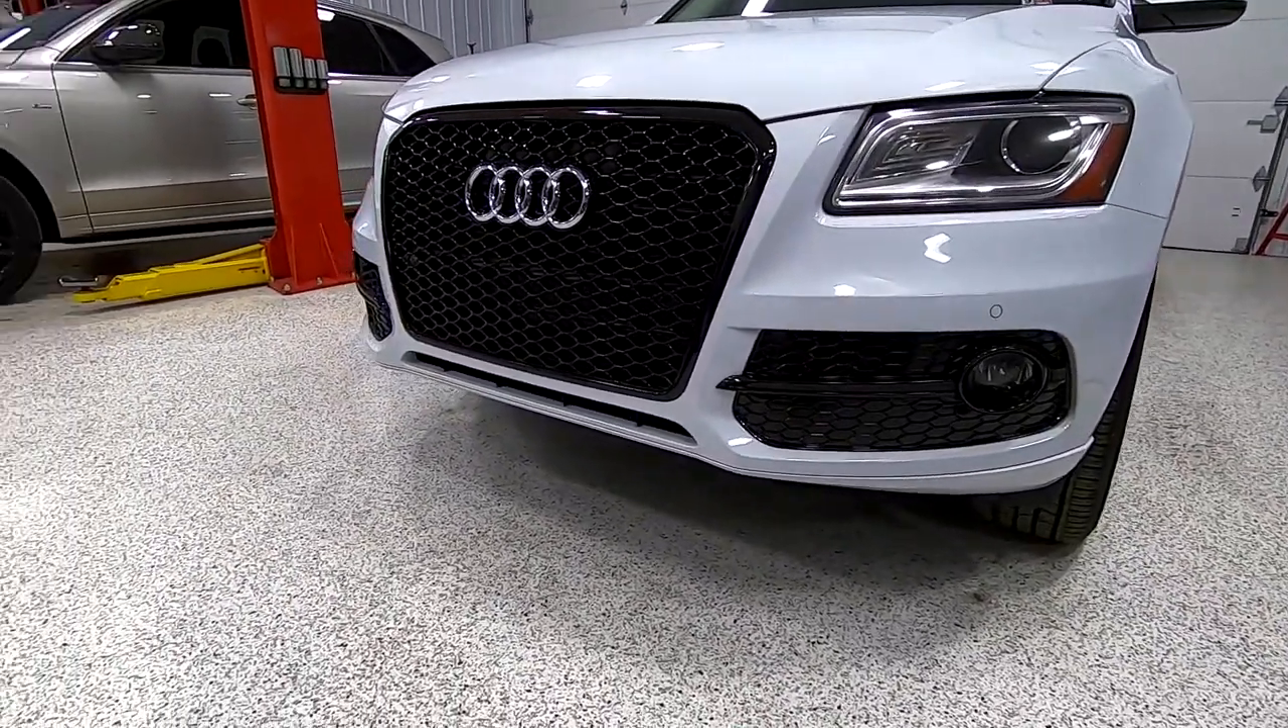We got the front end all back together.